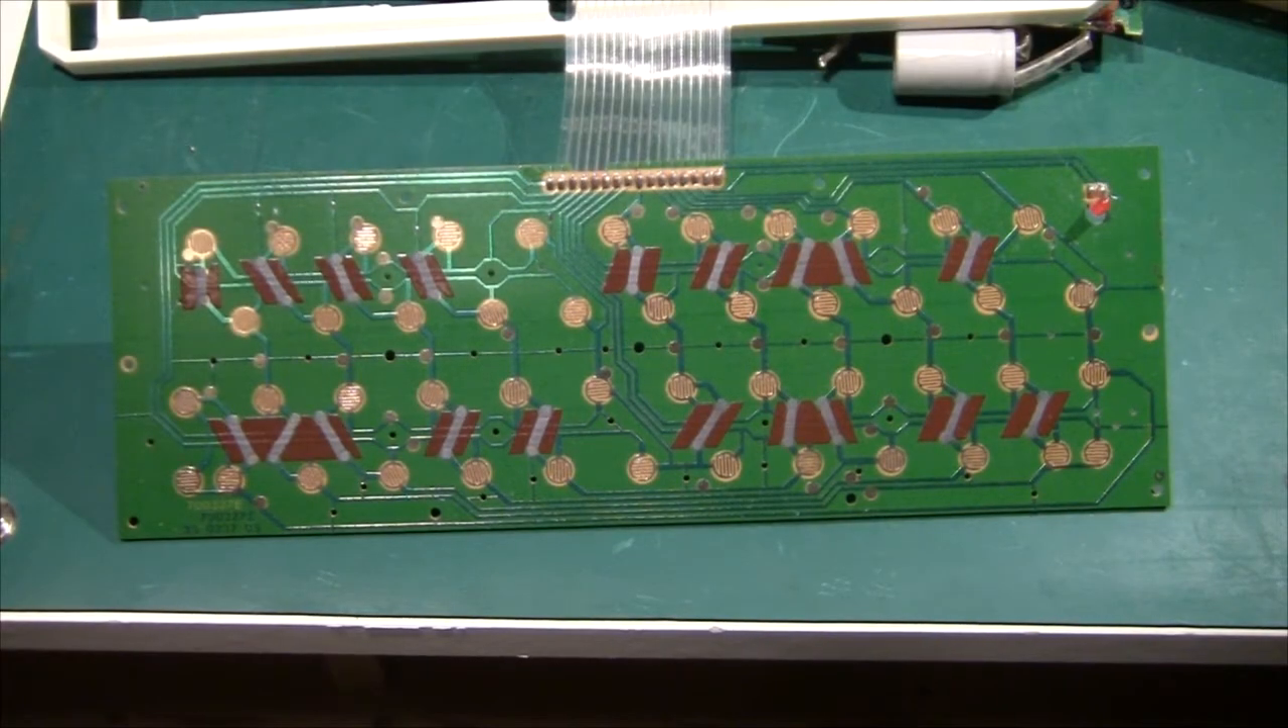Now I got the keyboard out of the frame and actually it is 100 % identical to the Lambda keyboard.